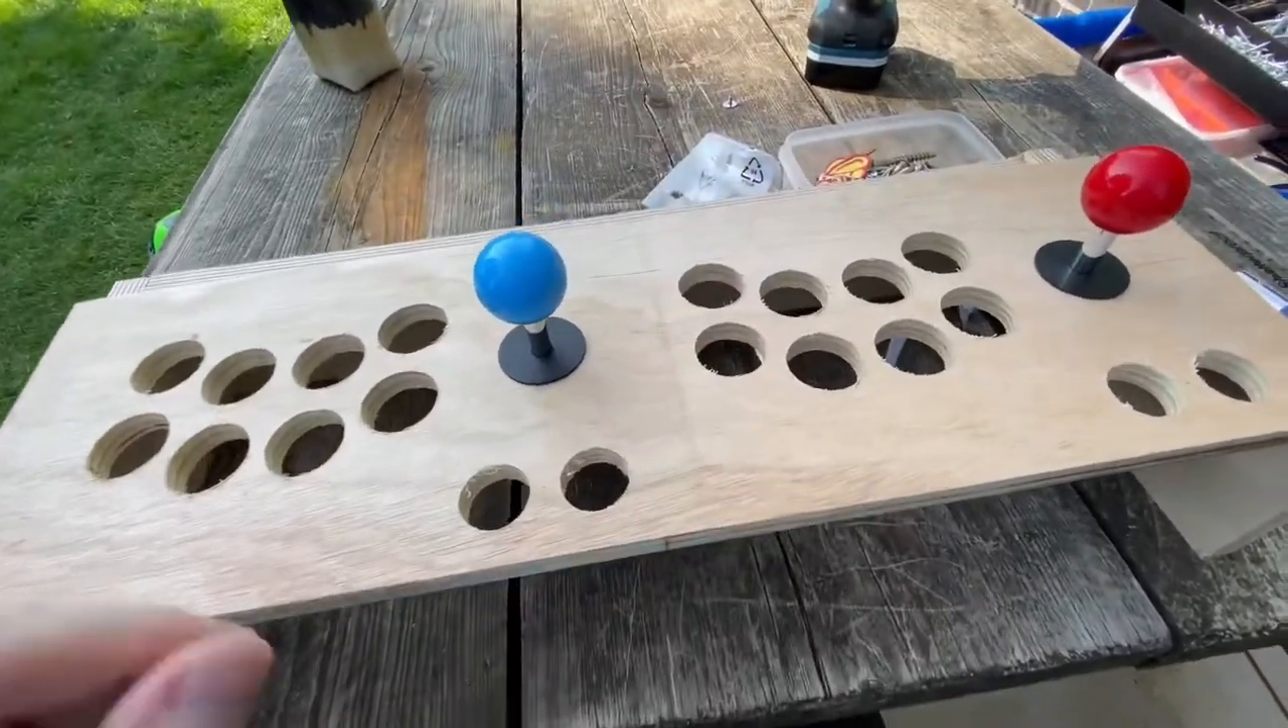I've attached both joystick units now, which look rather nice.